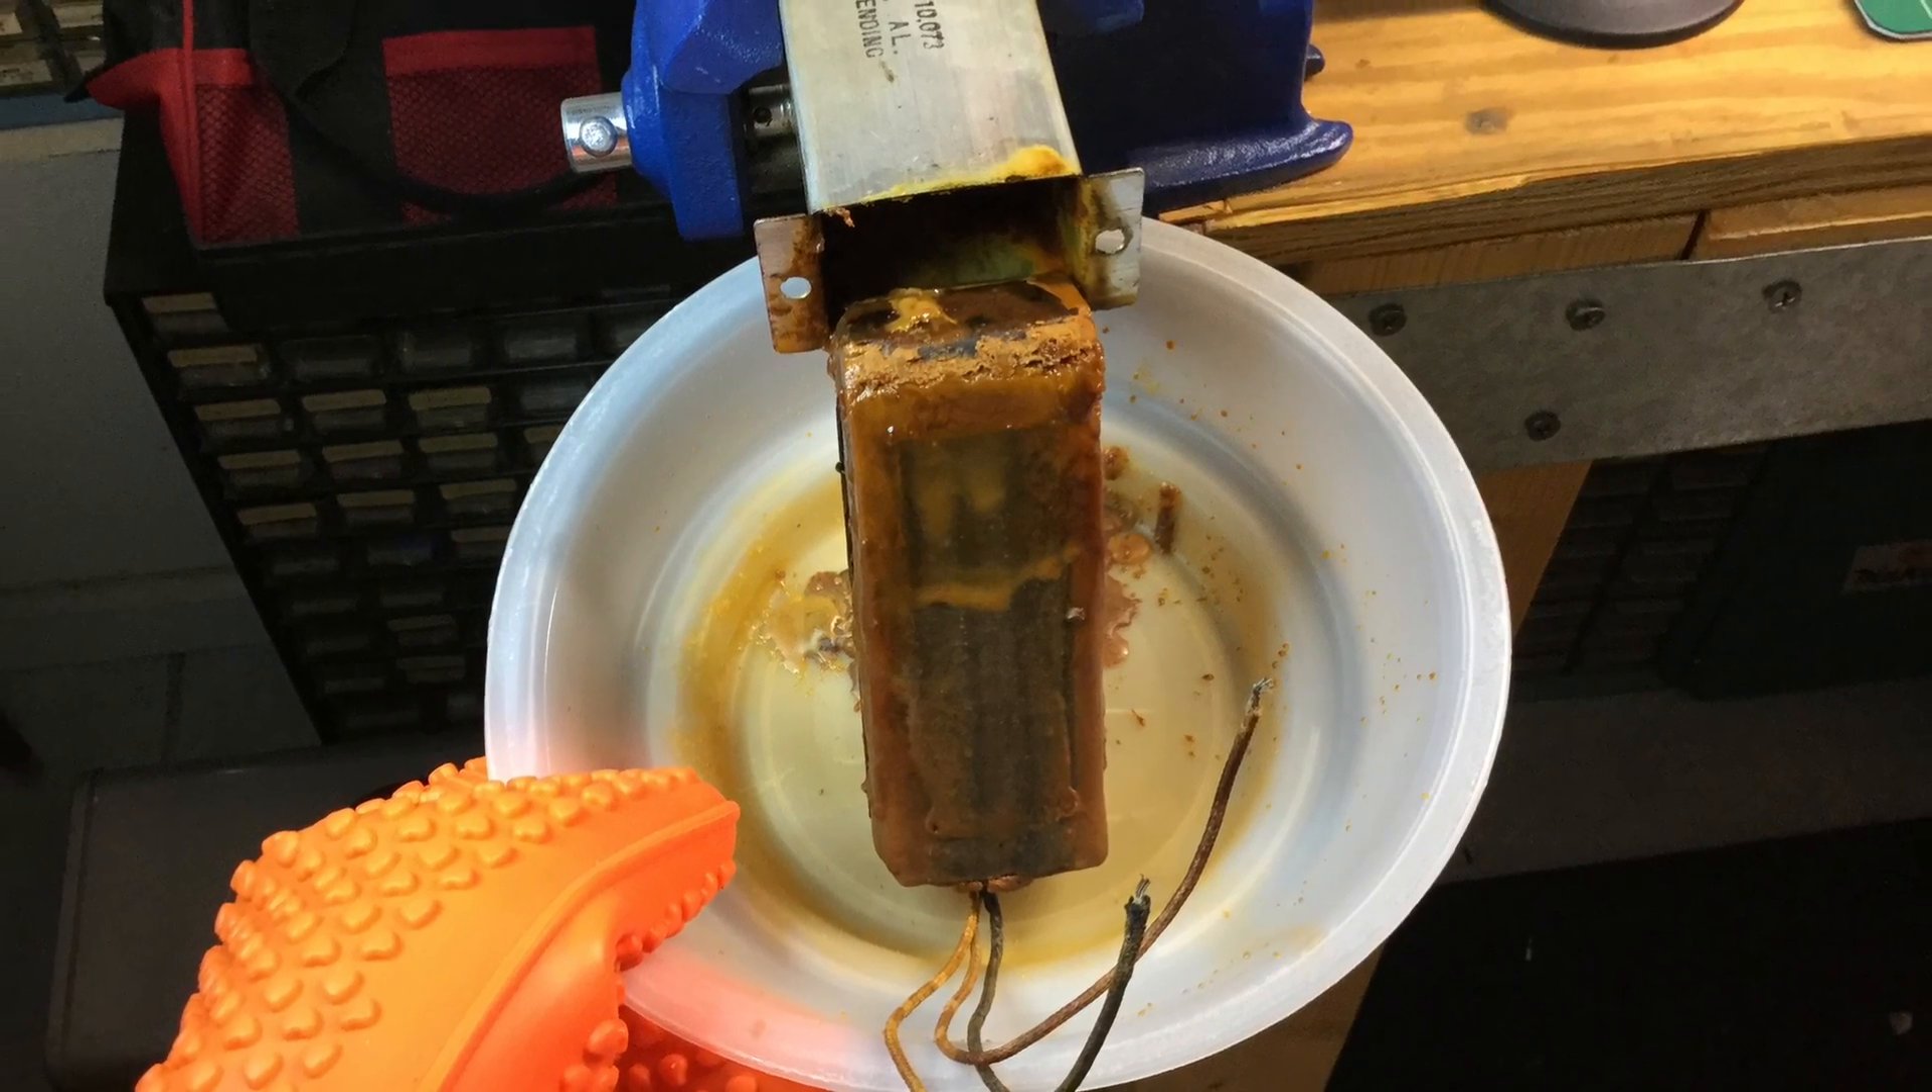Heated up the outside there of the can and just started tugging on the wires and you can see the the old capacitor came right out of the can.